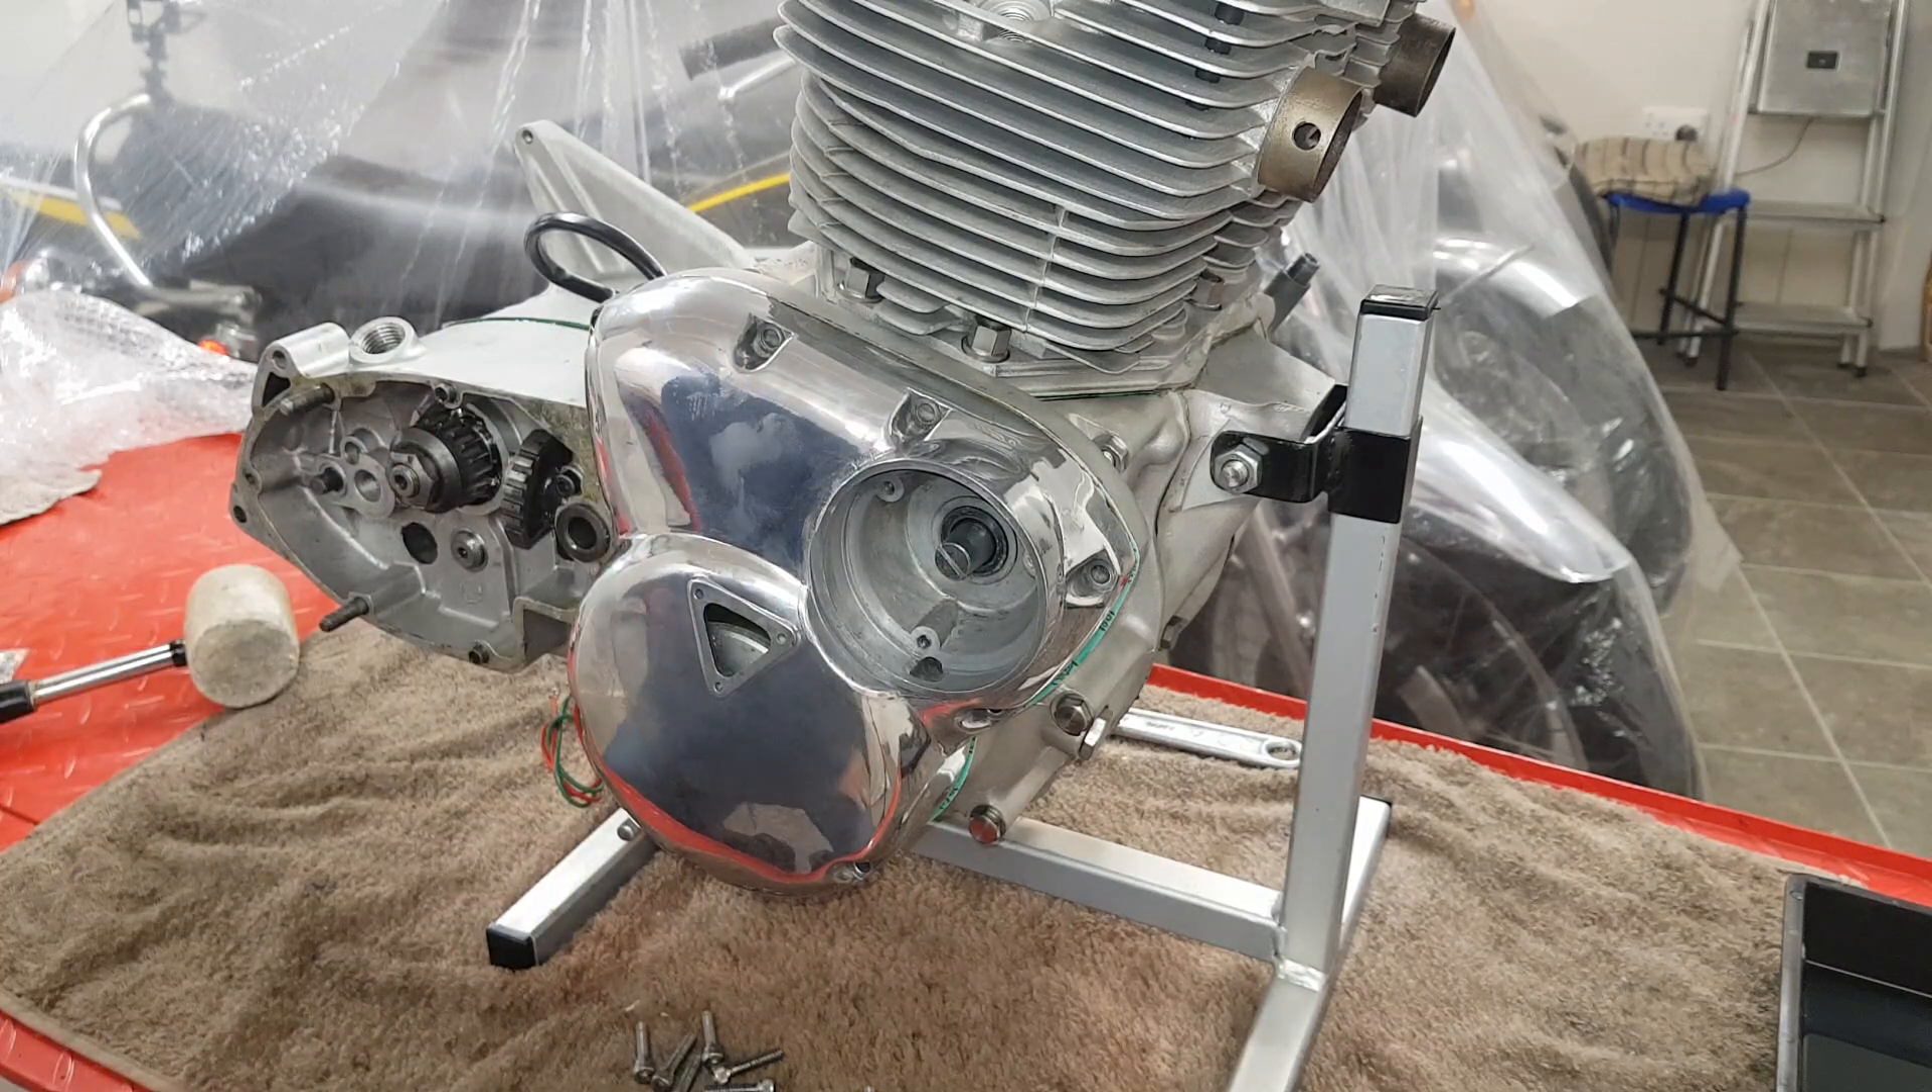The three long ones go at the bottom and so I'll put those in and then and that's the outer cover basically in position and there we go the timing covers on.